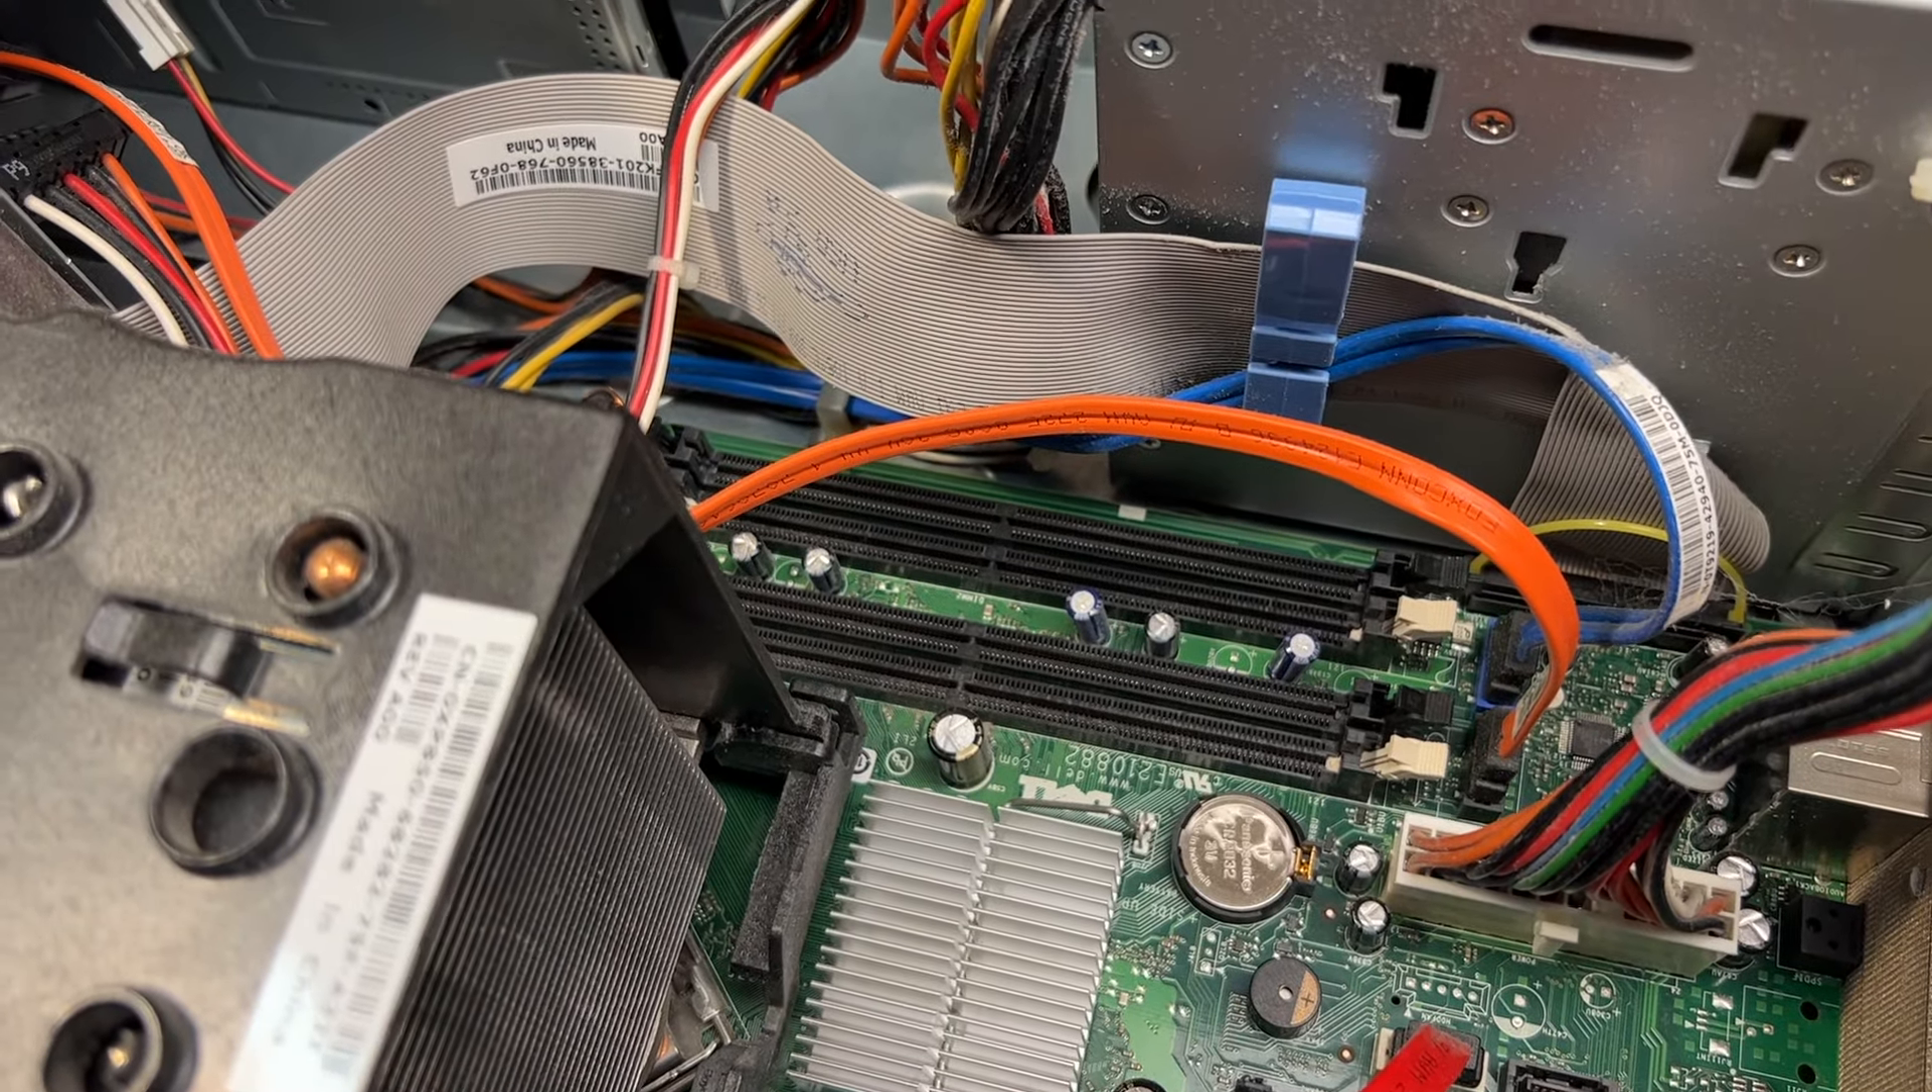Now, inside, everything is here except for the RAM. Somebody took the RAM out, but I'm pretty sure I have a couple sticks of DDR2, so that's no big deal.